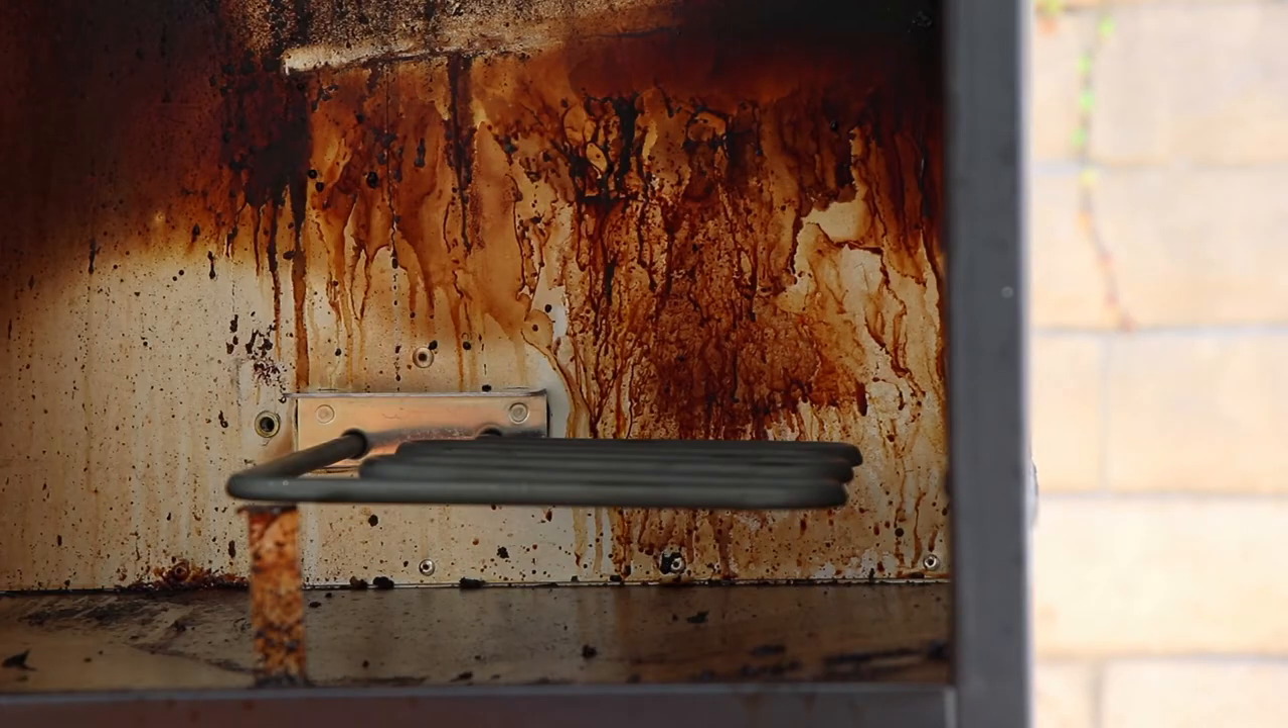So there's the newly installed heating element. I just need to get the cover reinstalled on that and we'll be ready to test.